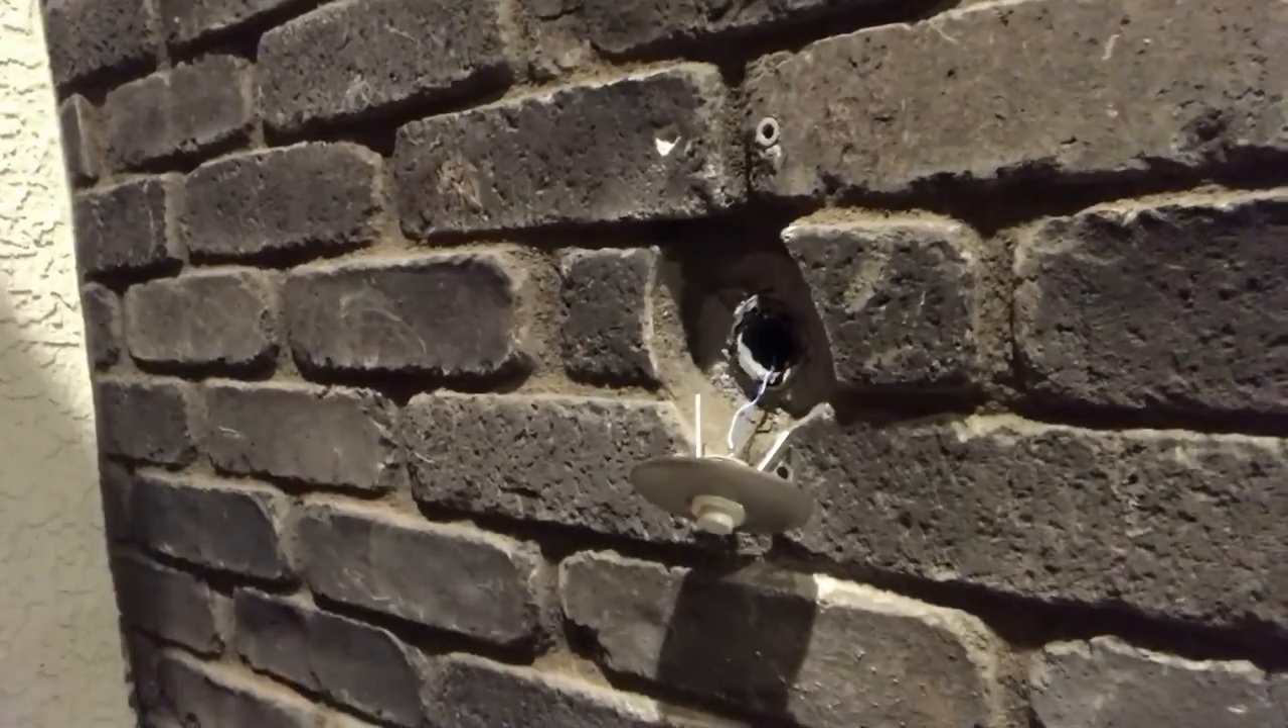Okay, so now I have the doorbell removed From the wall.